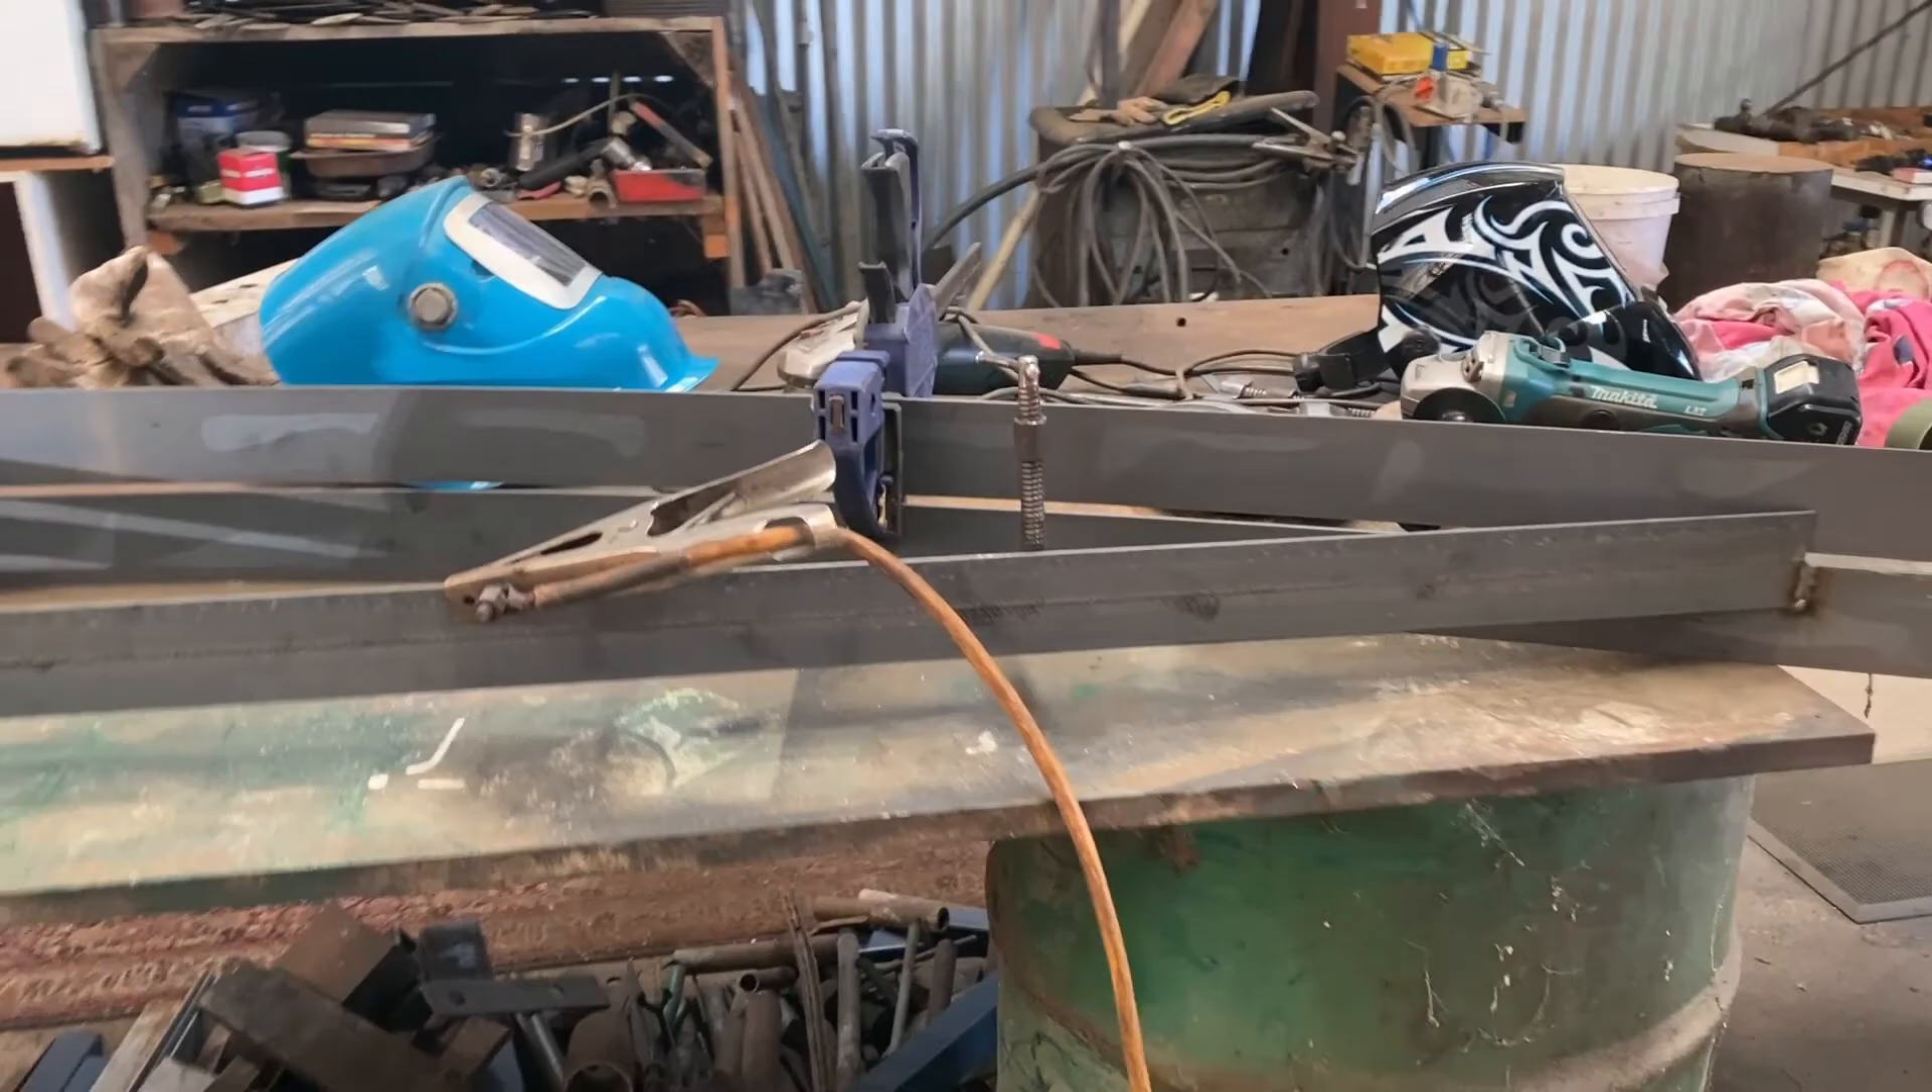I first welded a T piece effectively and then I've used clamps to hold the strap steel together across the top so that effectively I'm using one as a pattern to manufacture the other so I can repeat the process.